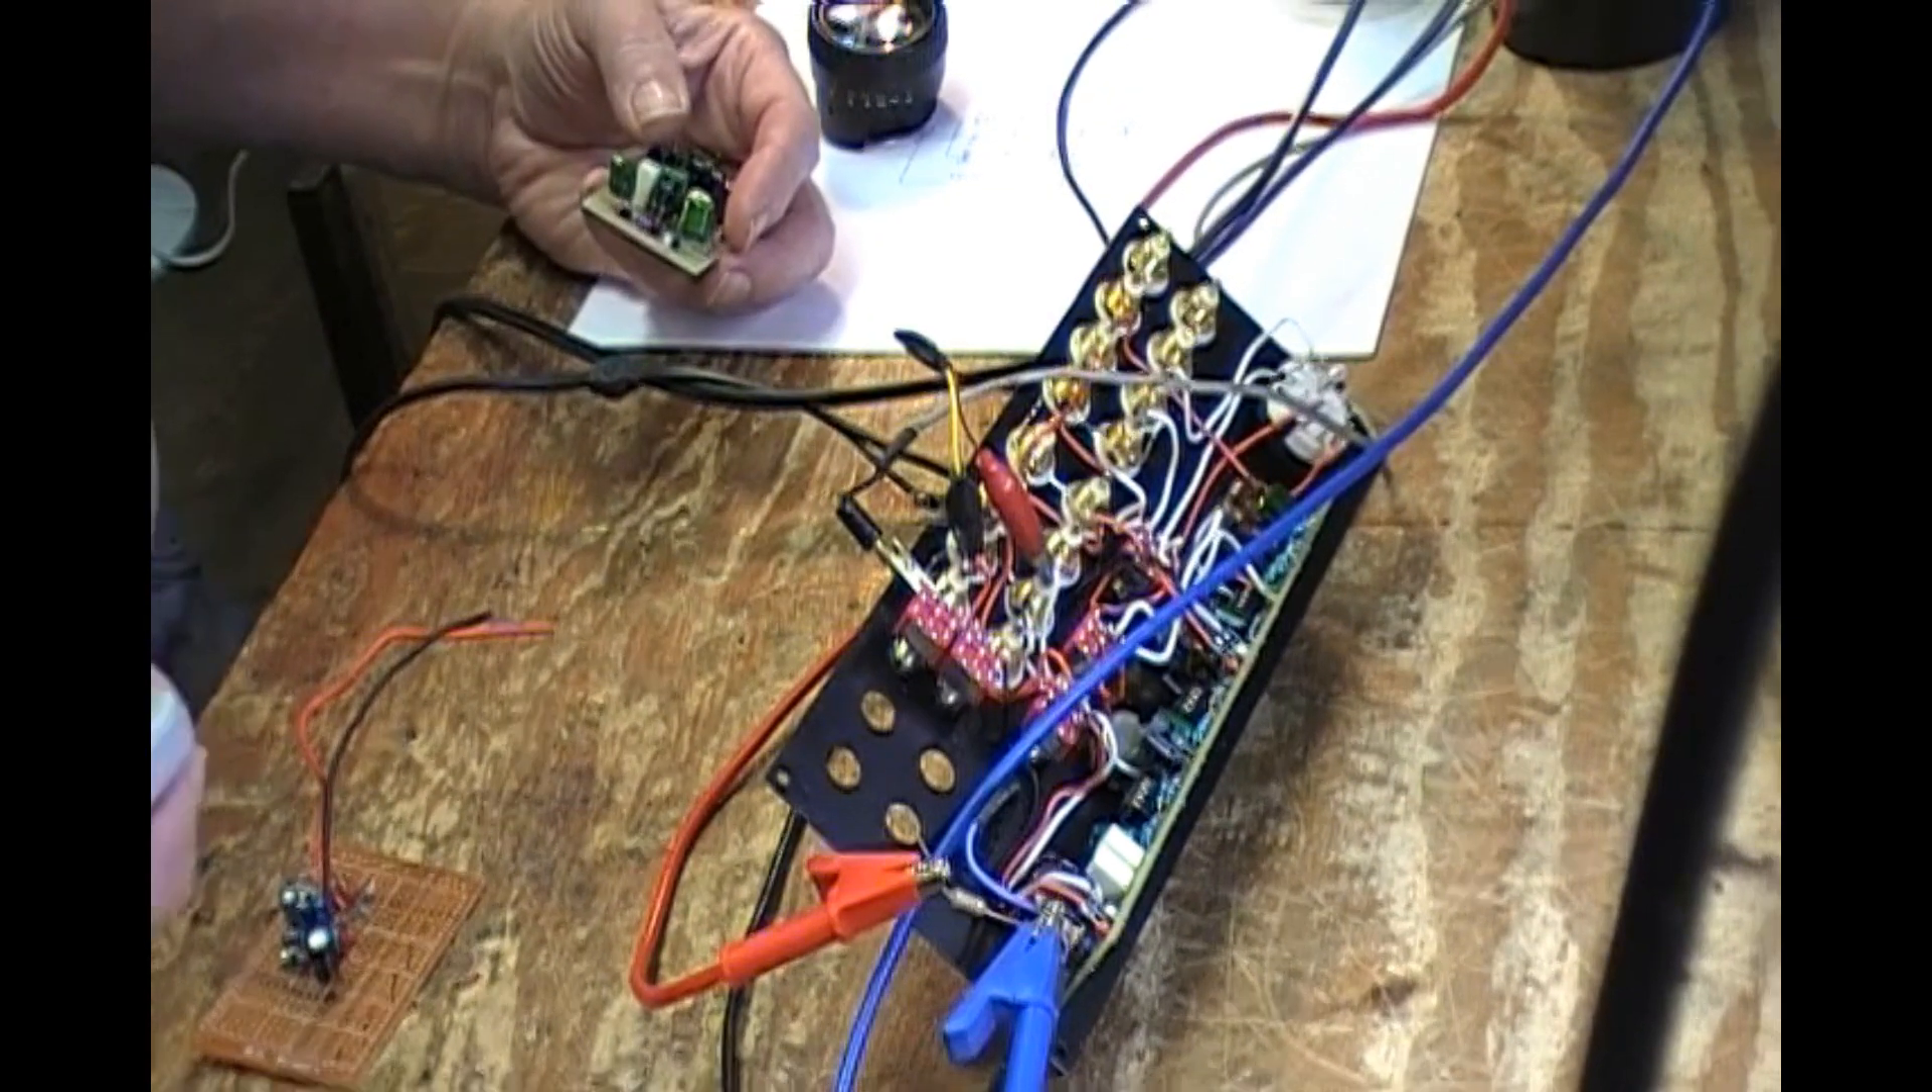I still have these two boards to mount and I've been fretting over how to mount them.